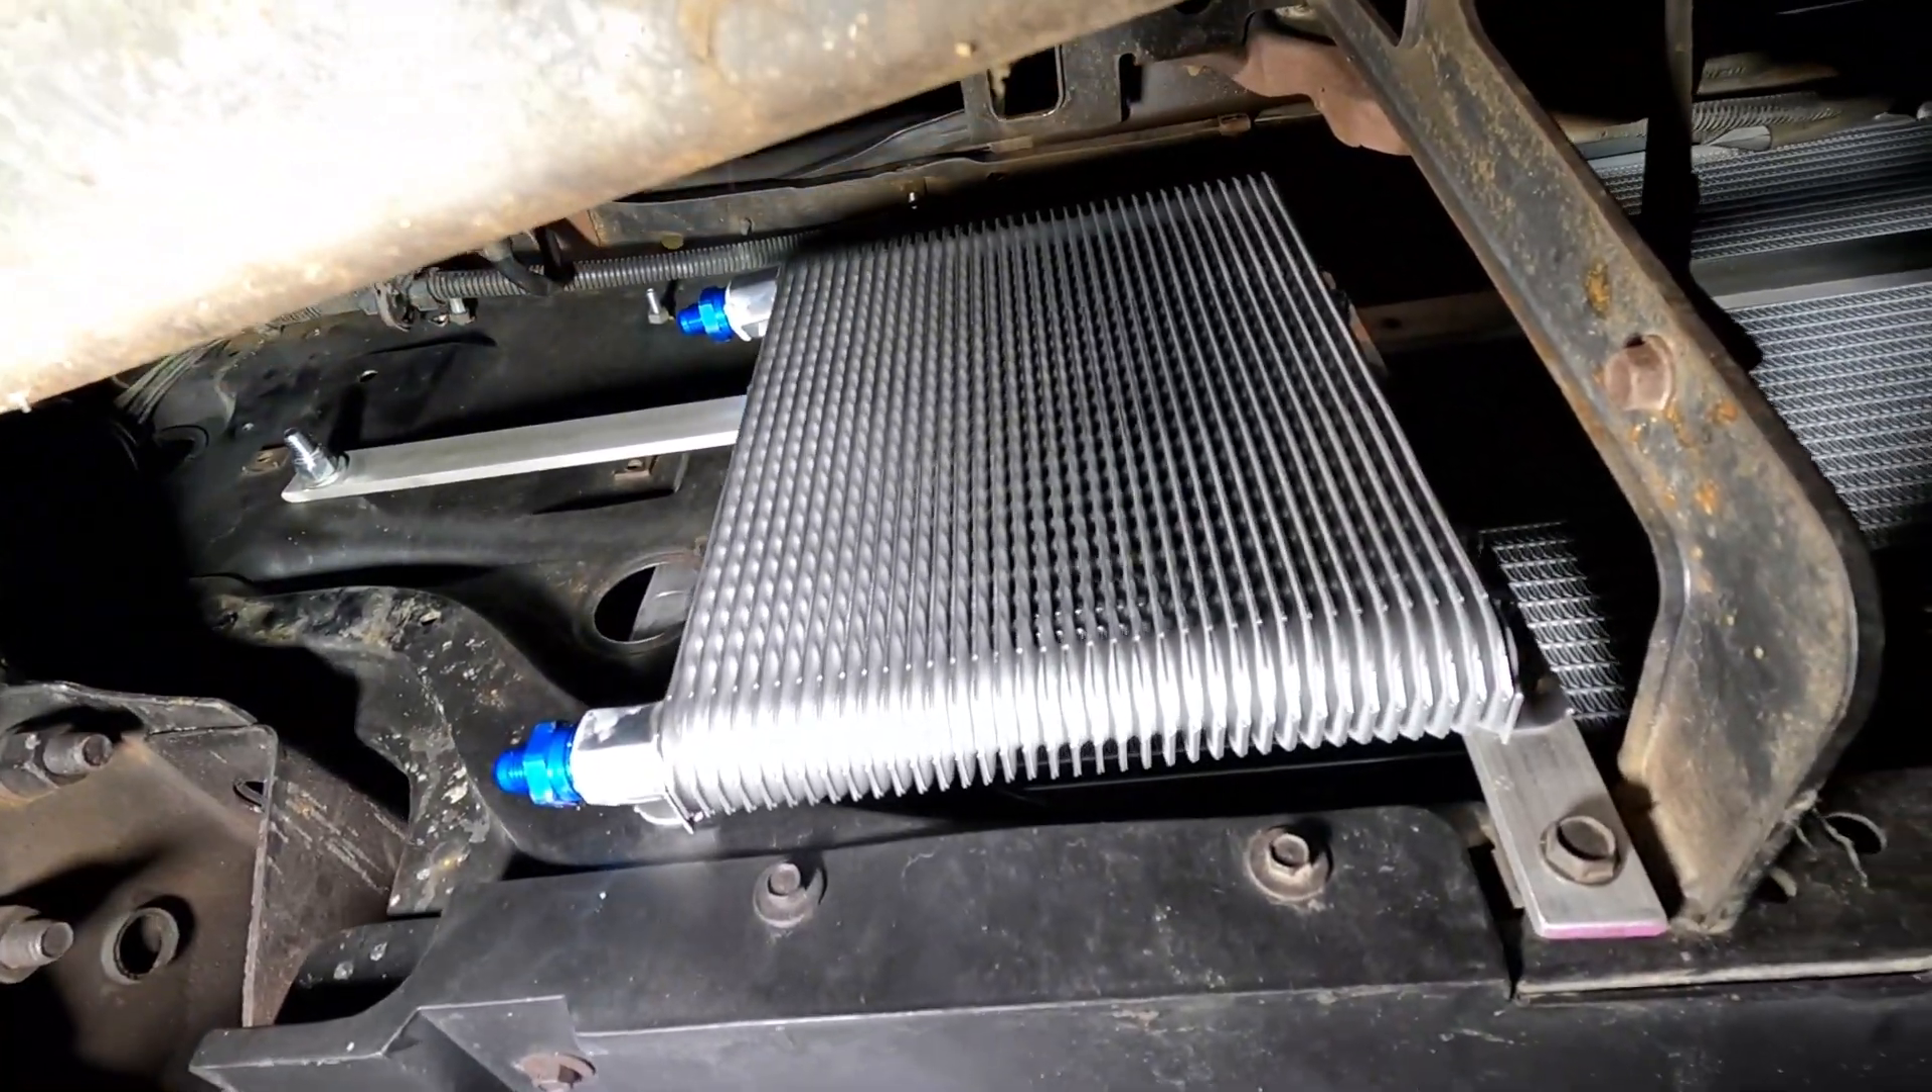All right, so we've got our transmission cooler mounted here in front of the radiator and we're just uh cutting lines and running them through the frame here putting summit ends on them on summit line.